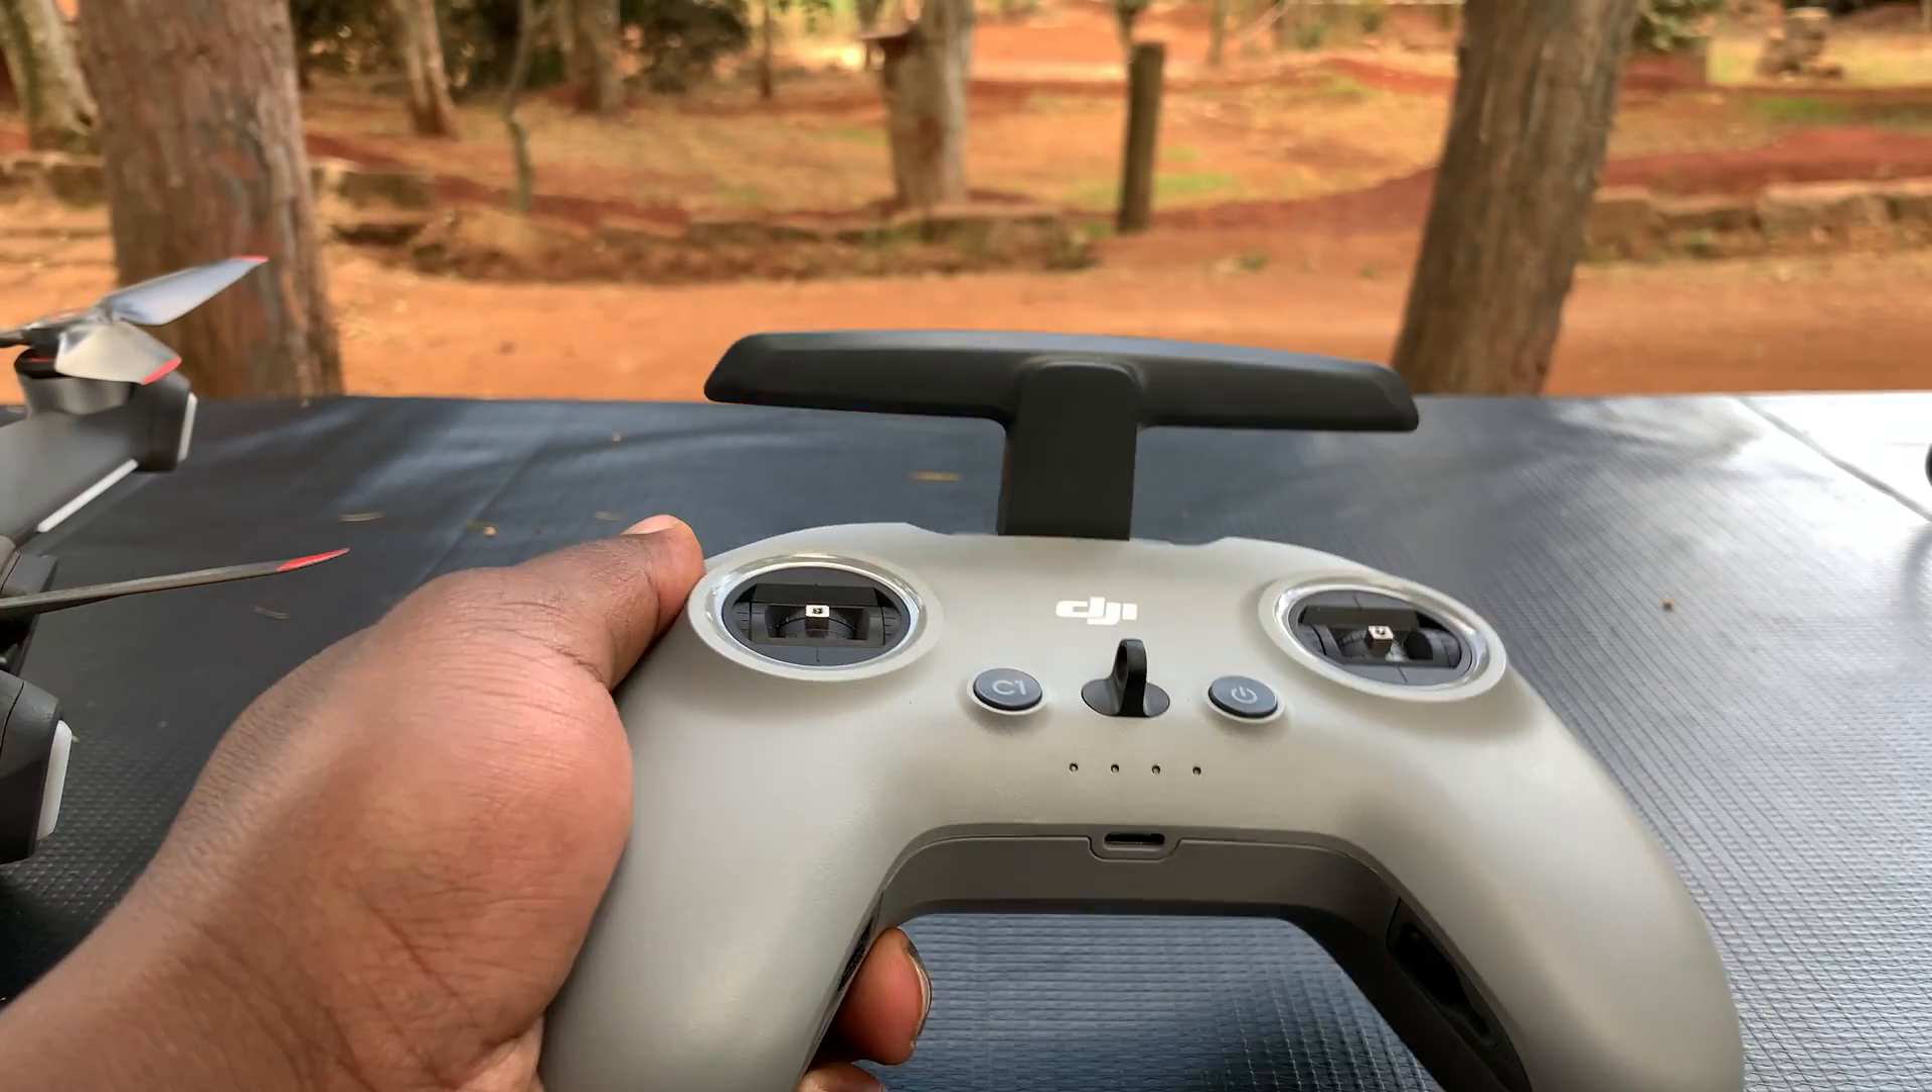You can see the analogs don't have the sticks on them.